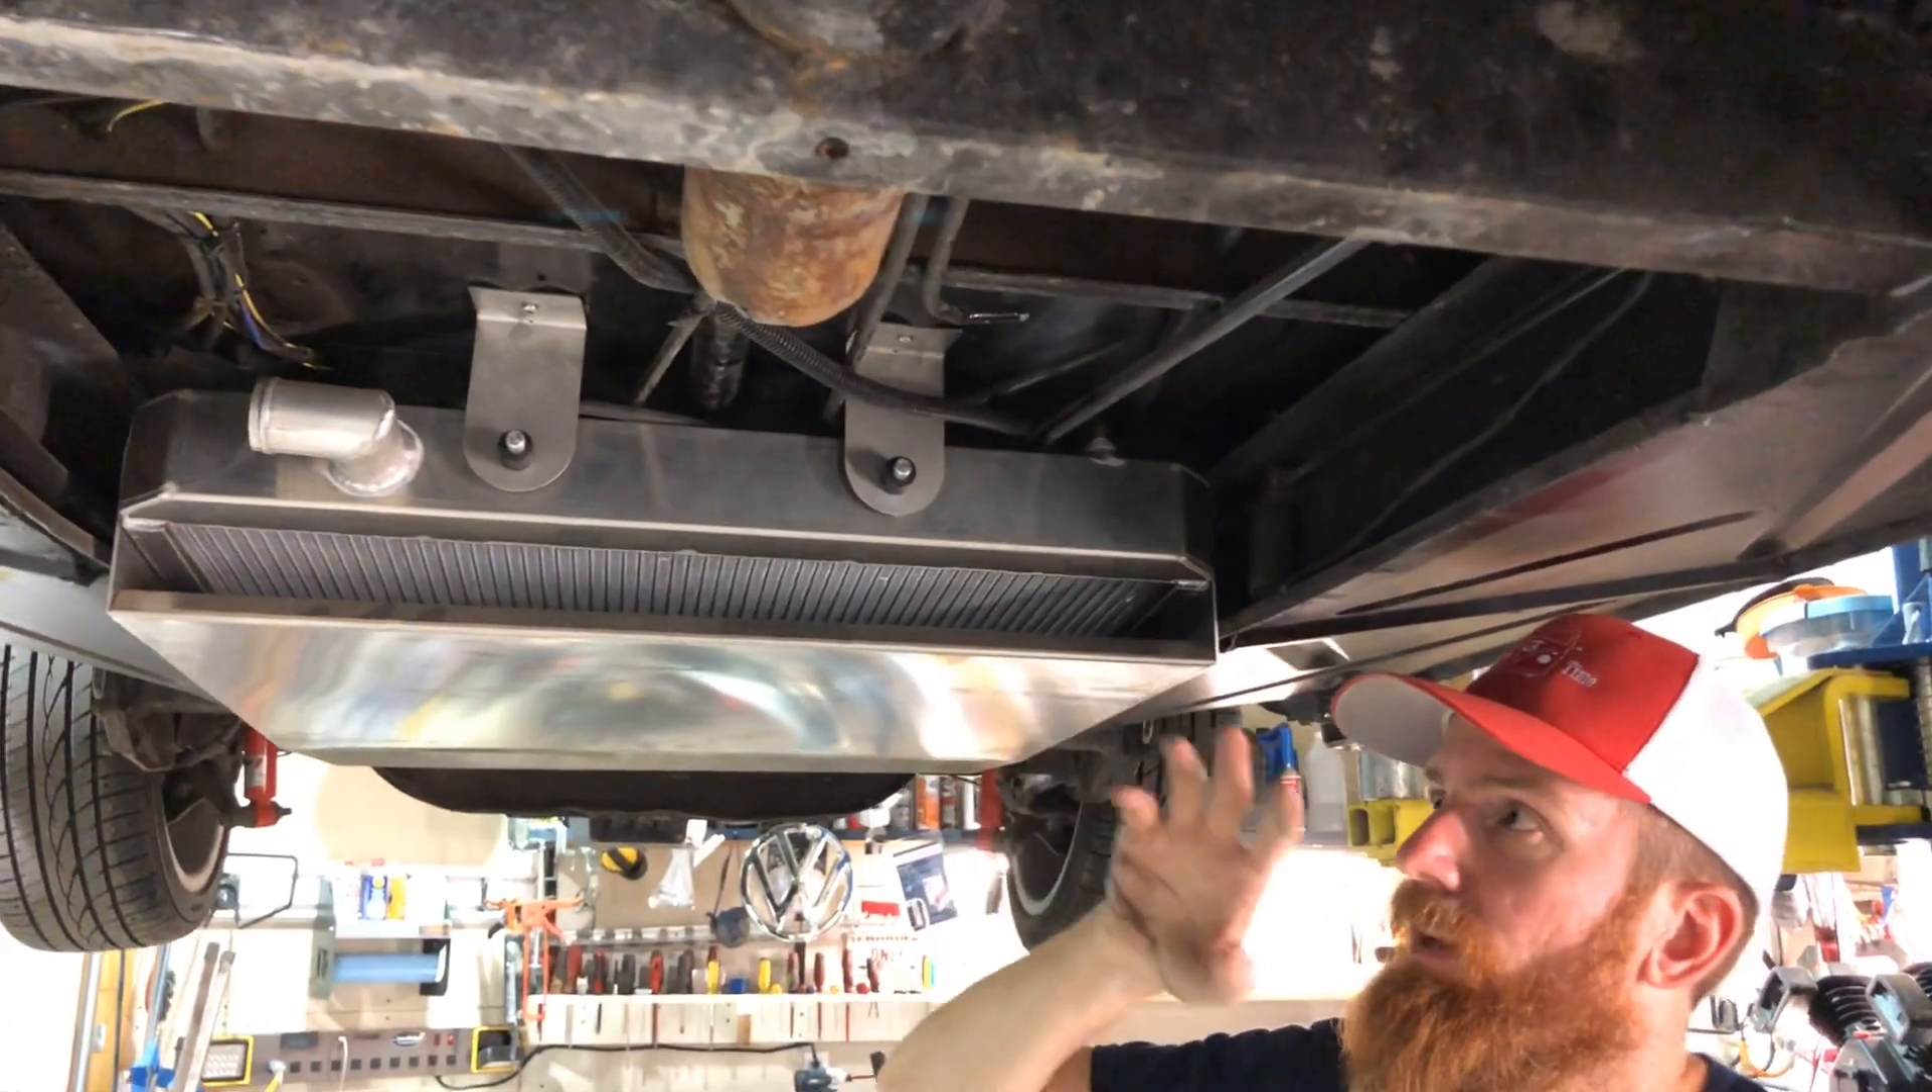The rad is hanging by itself in the car right now some of it is still self tapping screws but it's hanging.